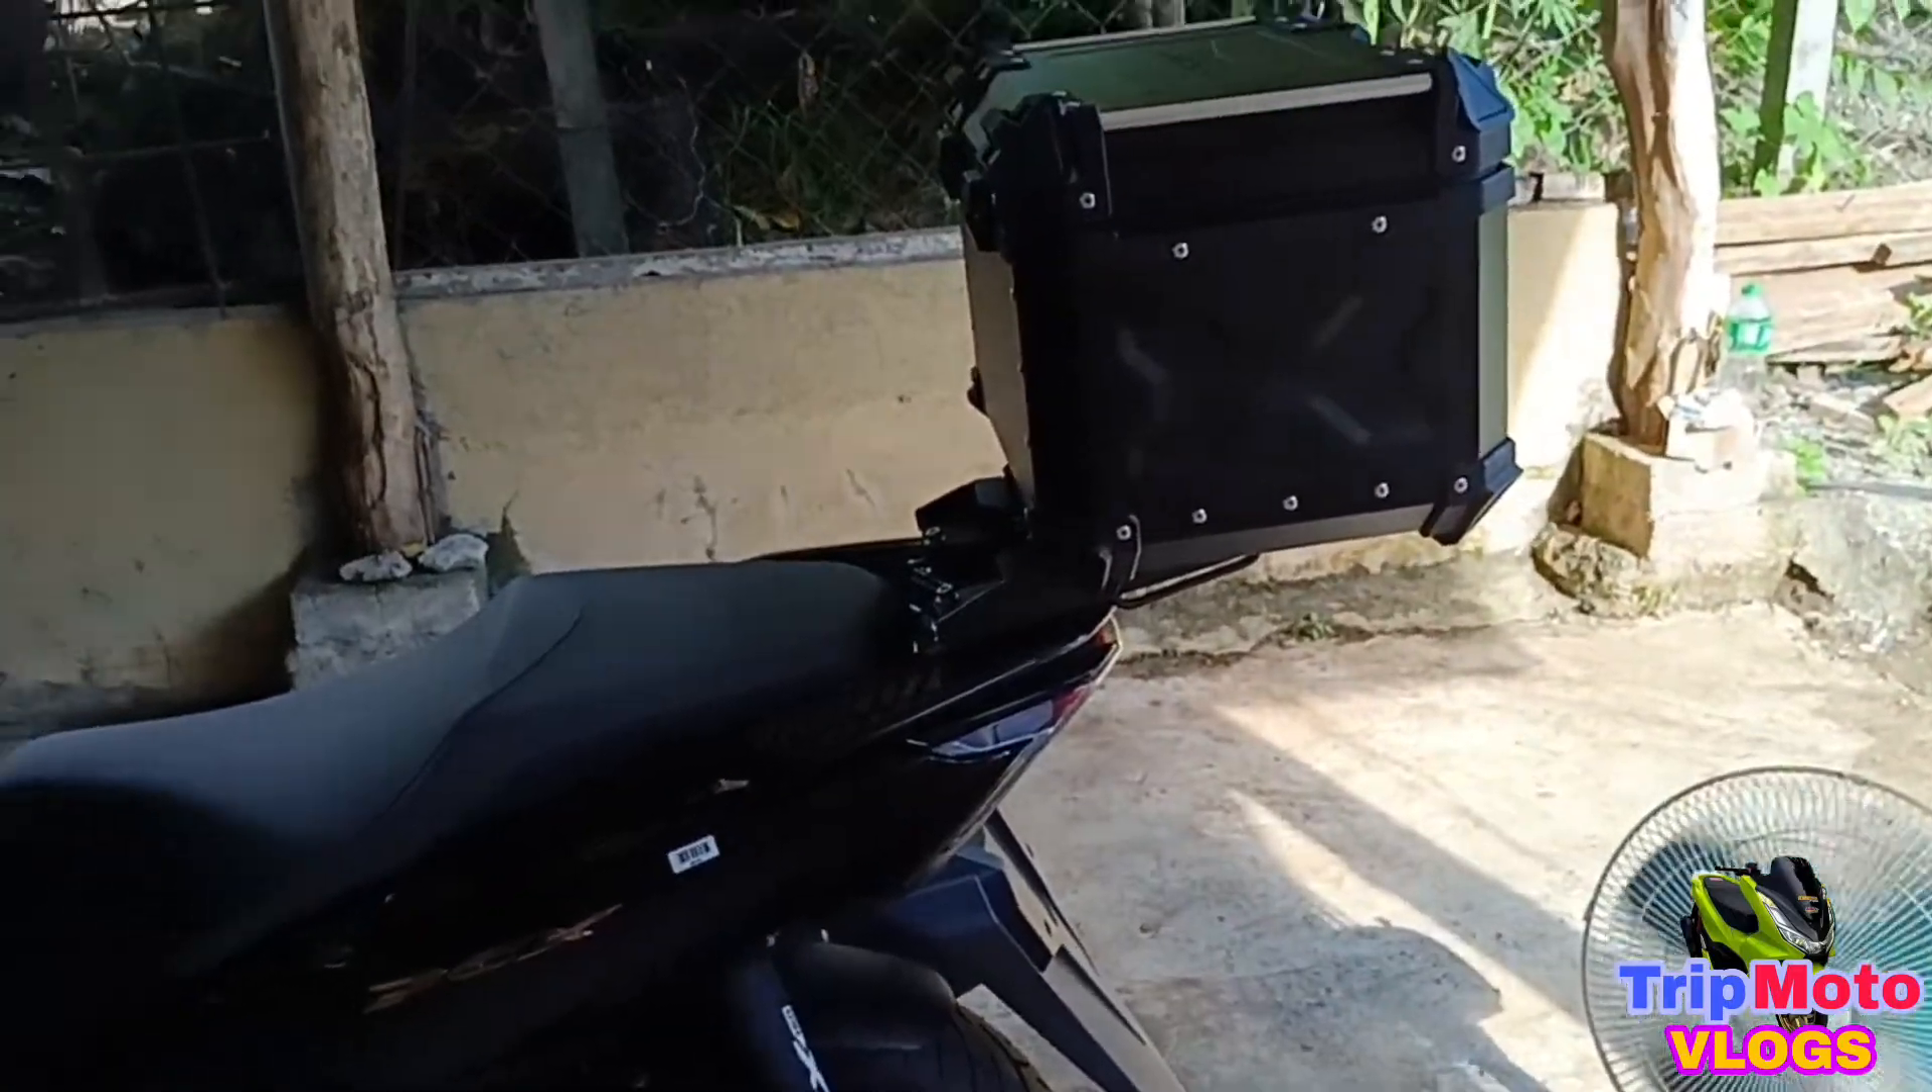Nakabit na yung ating pong top box yan original alloy po ito.